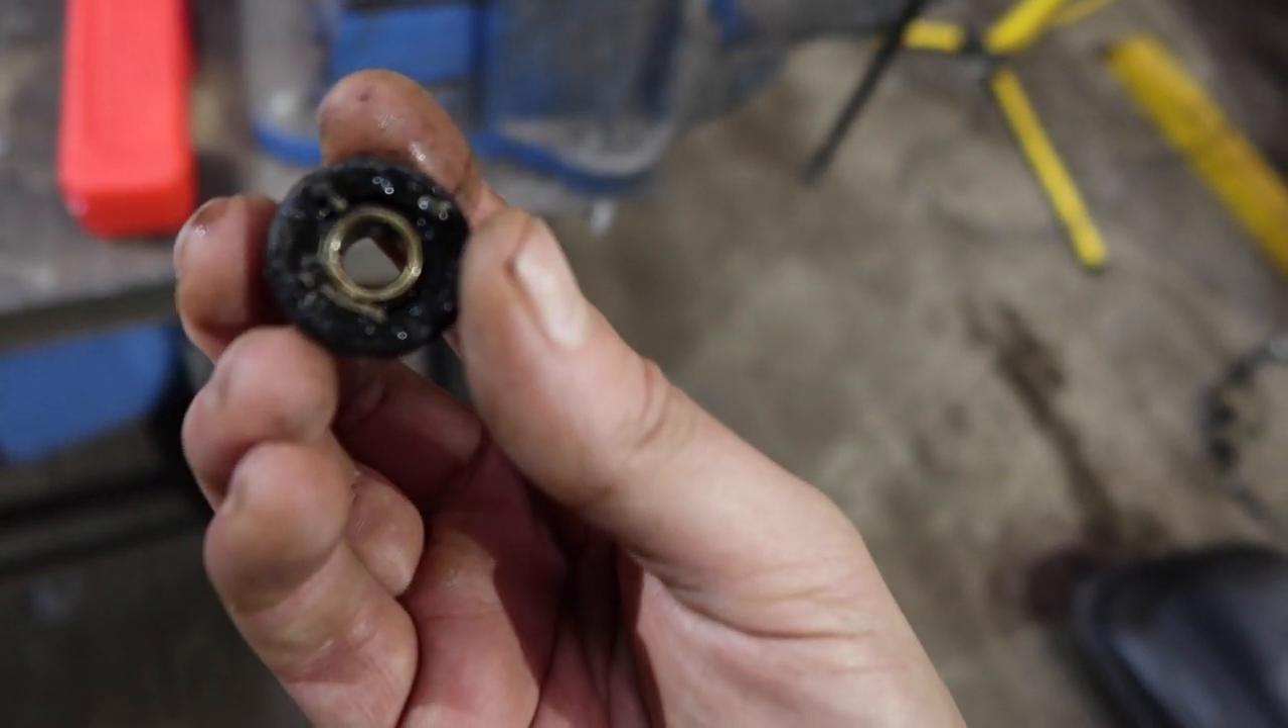Okay, so we got the bush out.